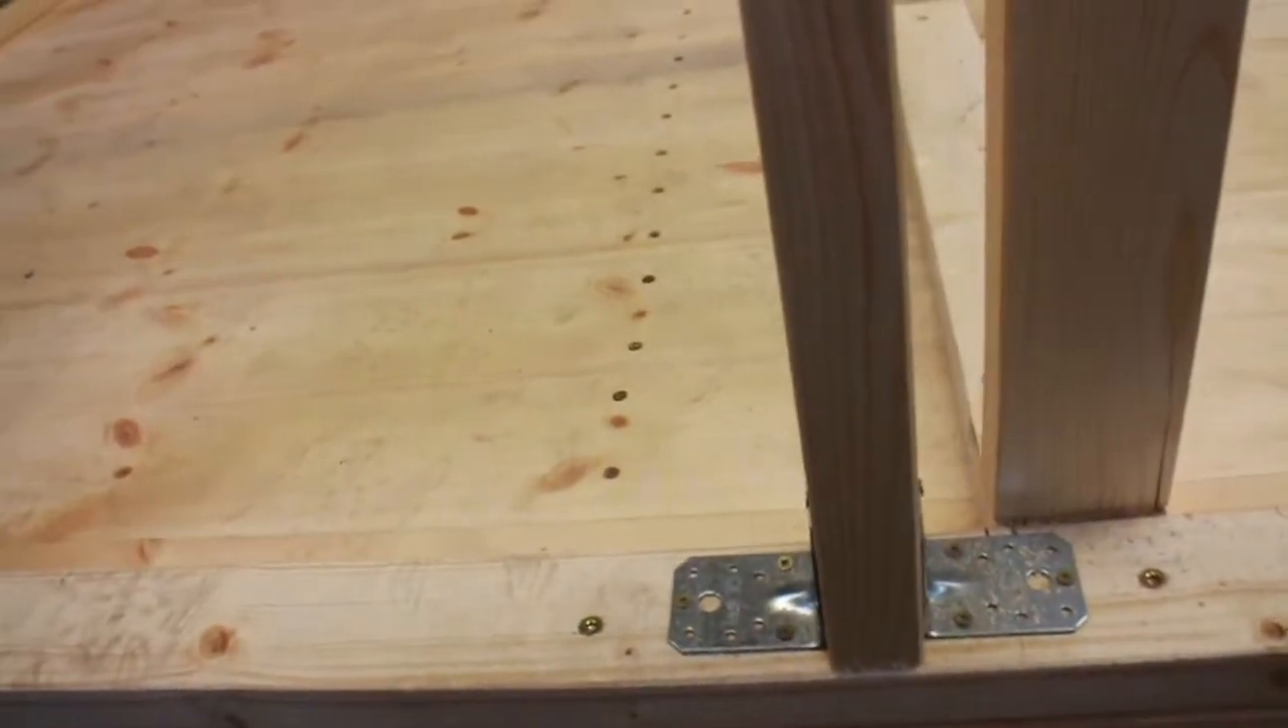Und die Rahmen wurden eben hier einmal mit den Winkeln verschraubt, auf beiden Seiten.